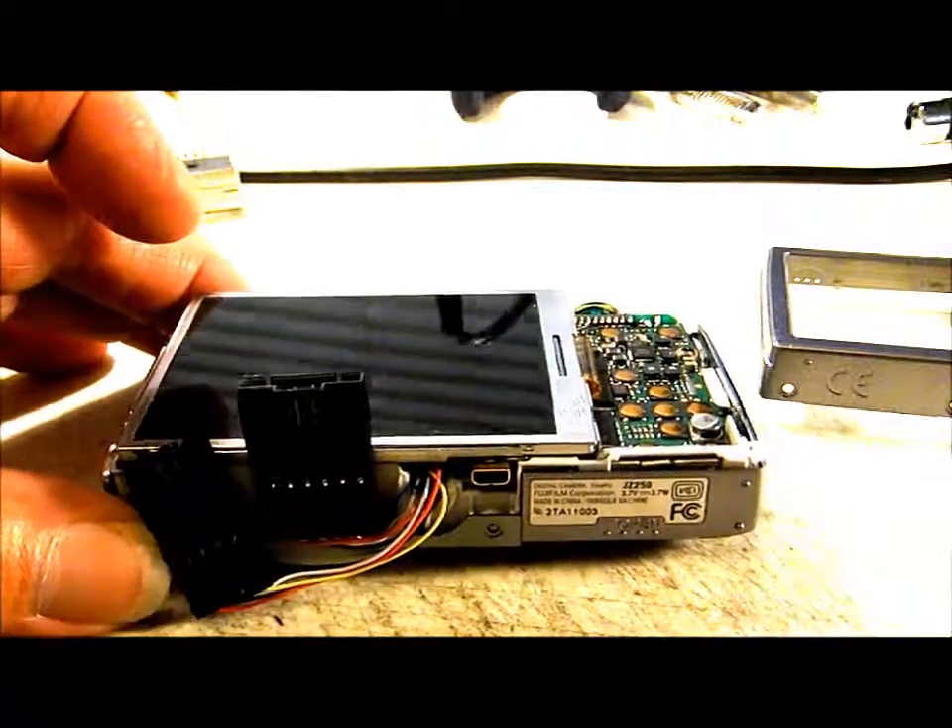I've got most of the camera back together now except for putting the back cover on.